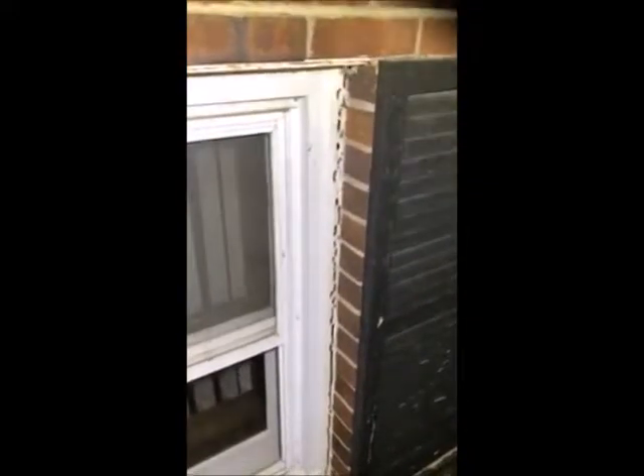We can see how there's a slight separation between the window and the brick veneer.